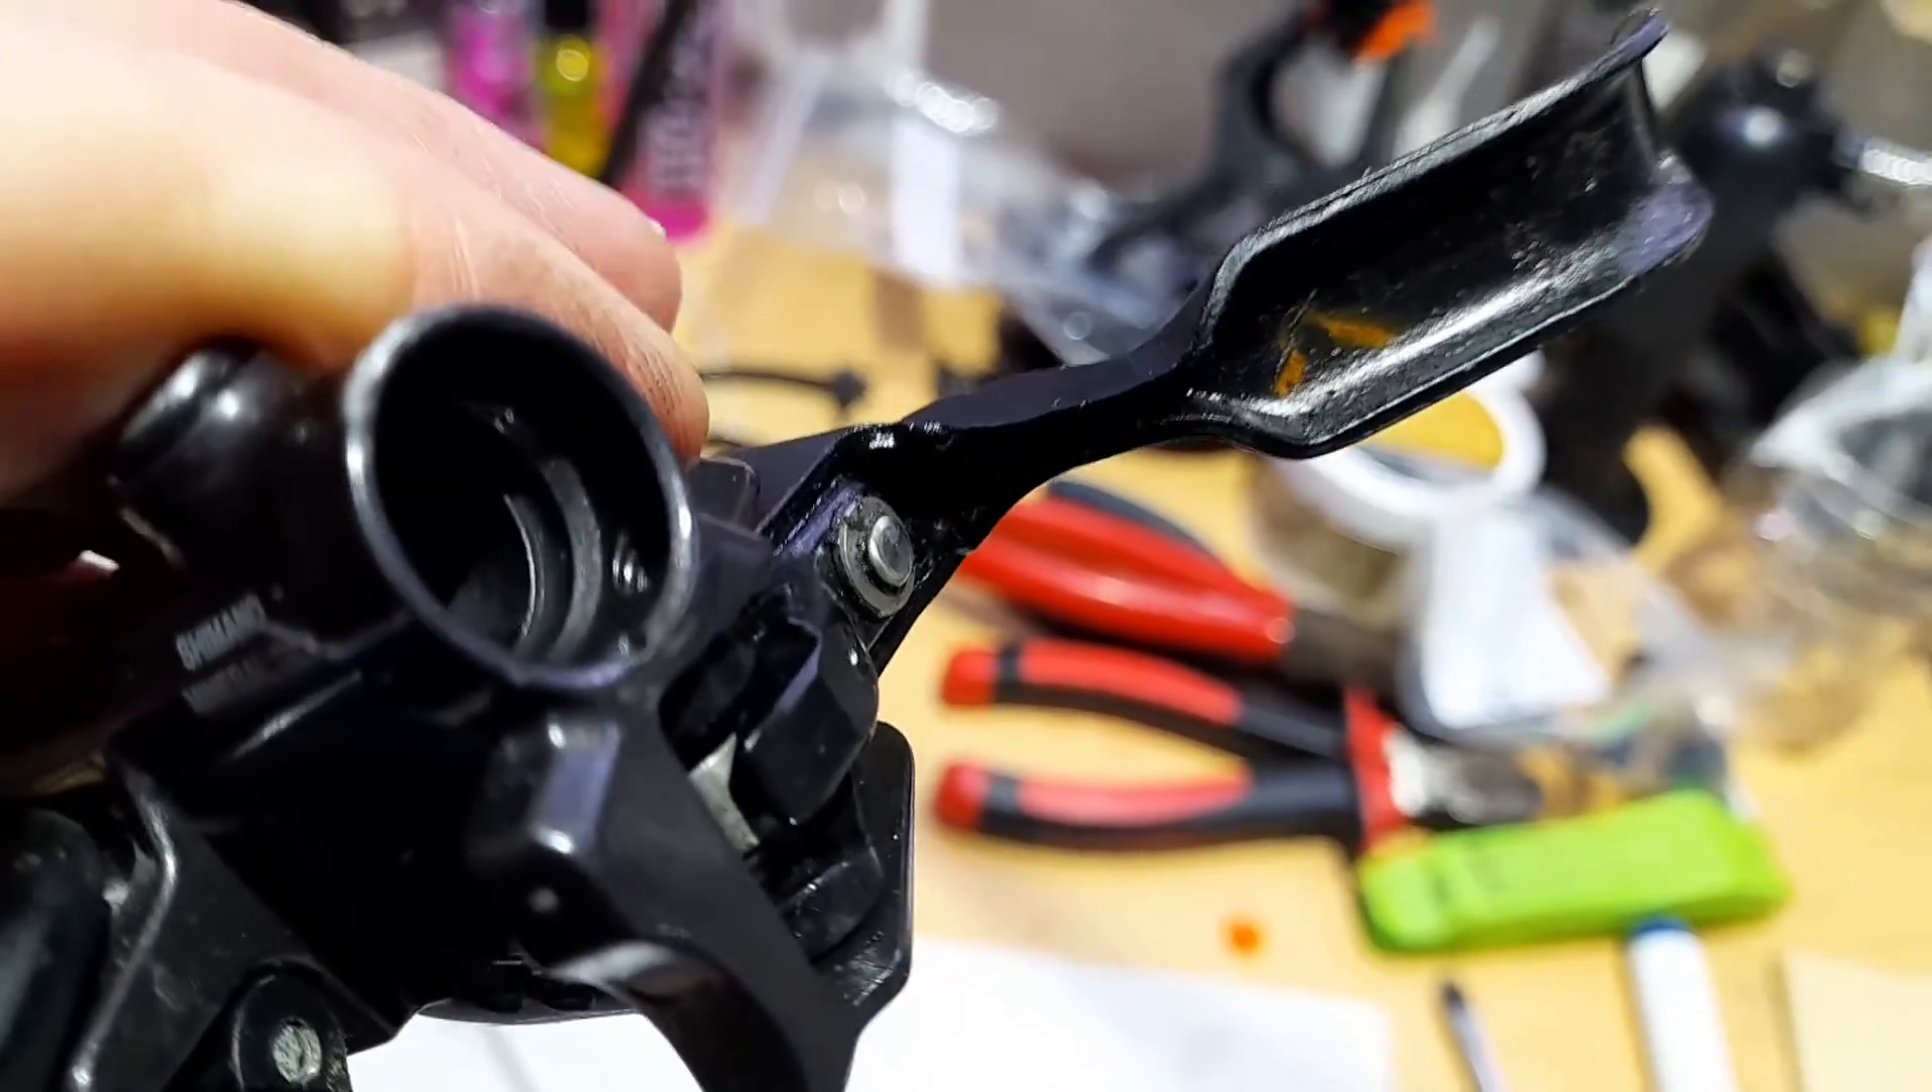But that's the the end cap gone from the master cylinder and you can actually see if it's not too blurry the thread heading towards the lever there from the grub screw.